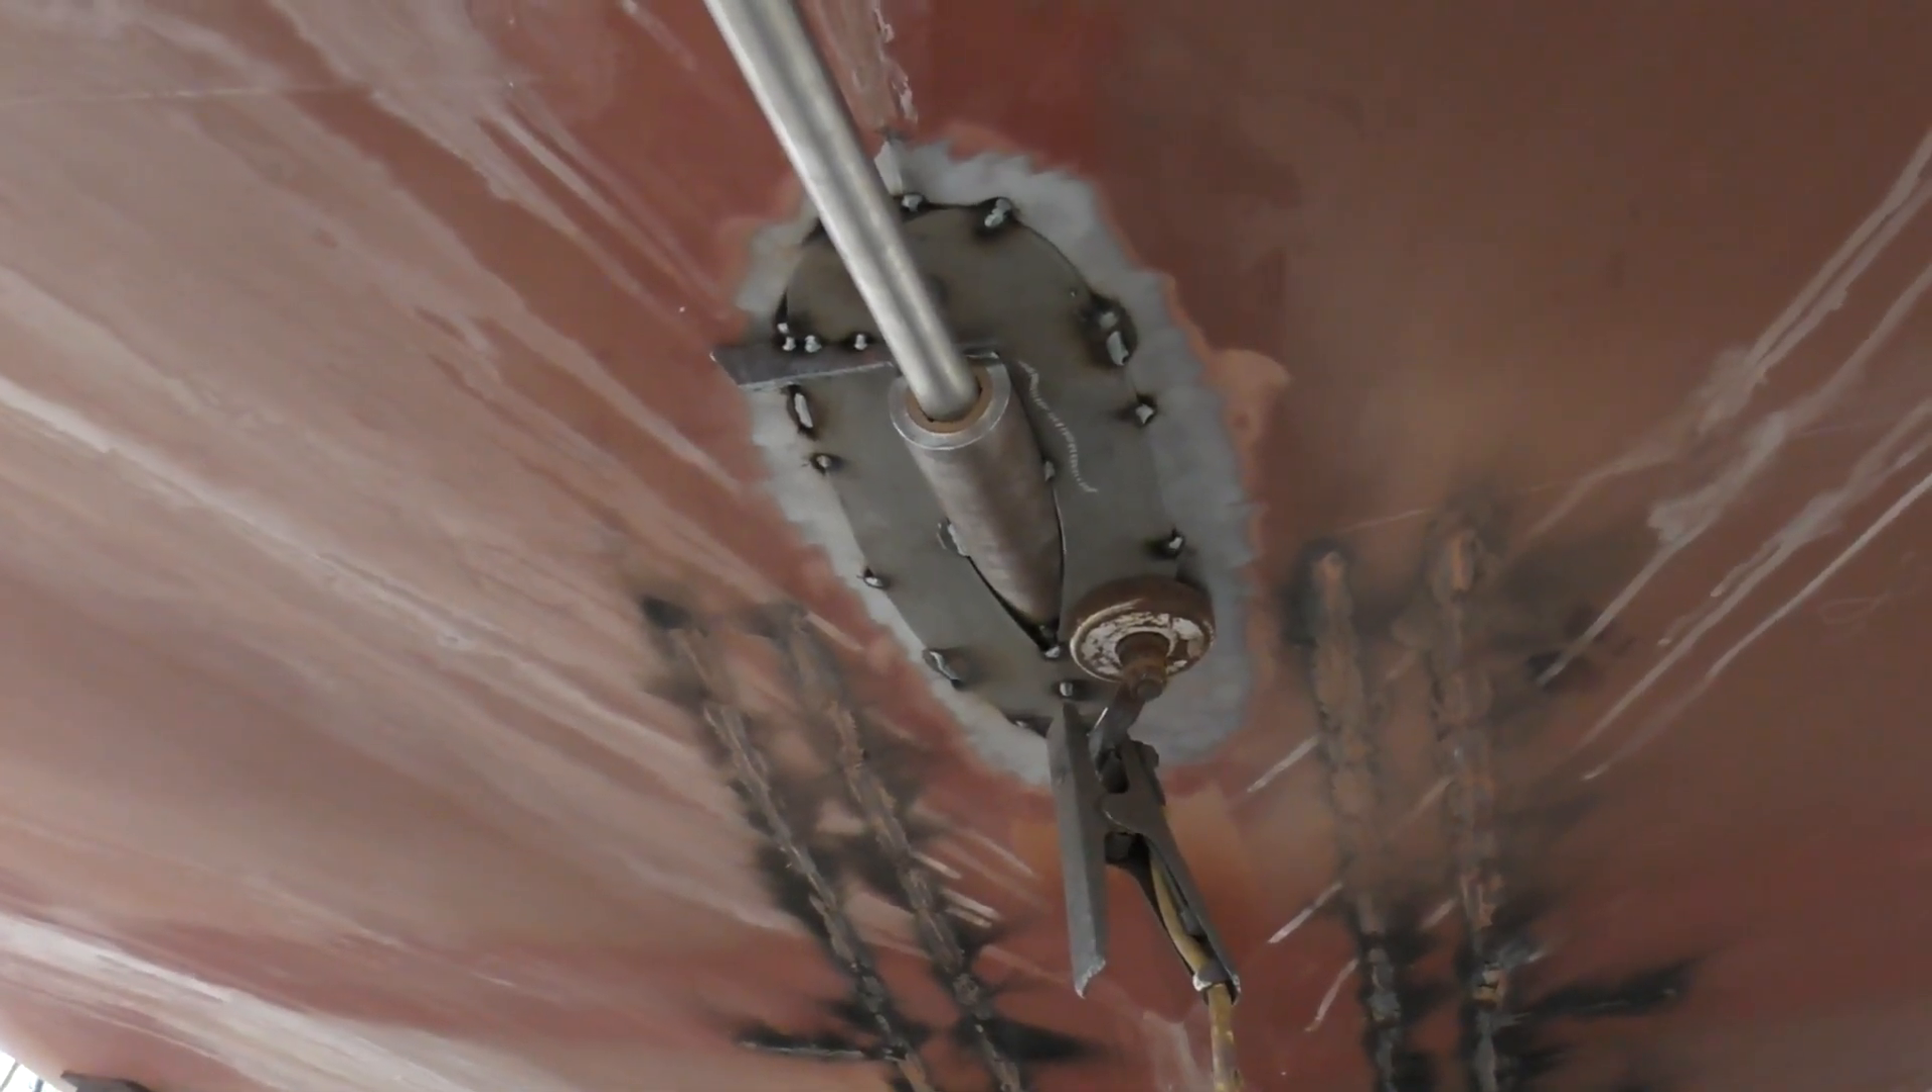There's the filler plates just tacked on and a few large tacks holding the tube in place.